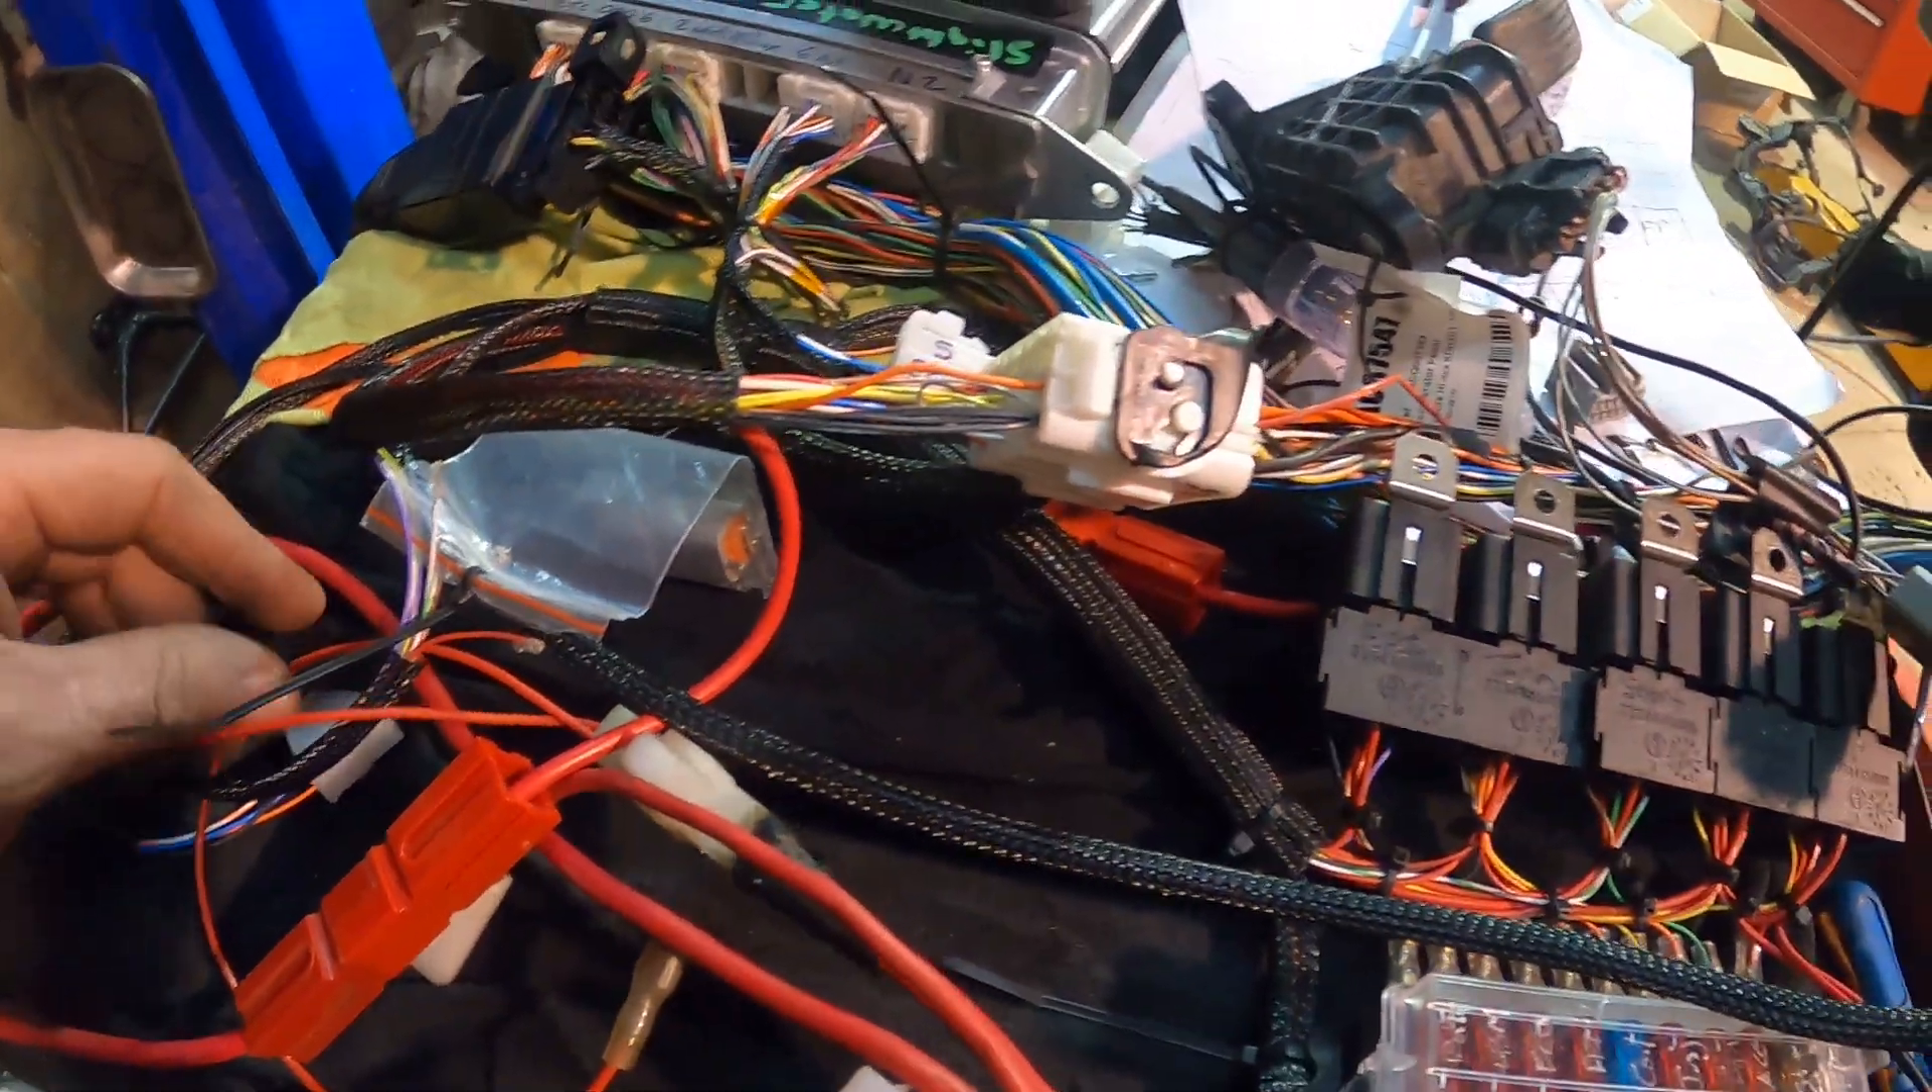Over here we've got some wires that that need to be attached.